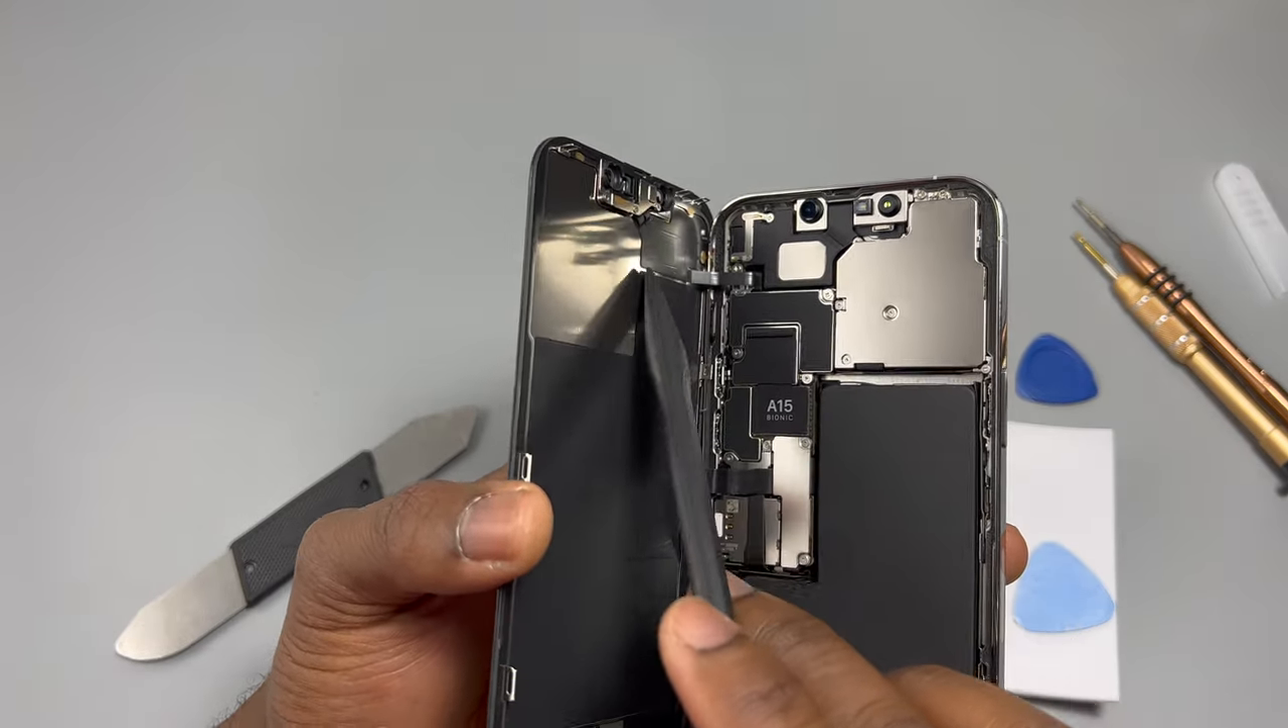So the screen has been disconnected from the frame of the device. It is attached to the device only with the flex cables.